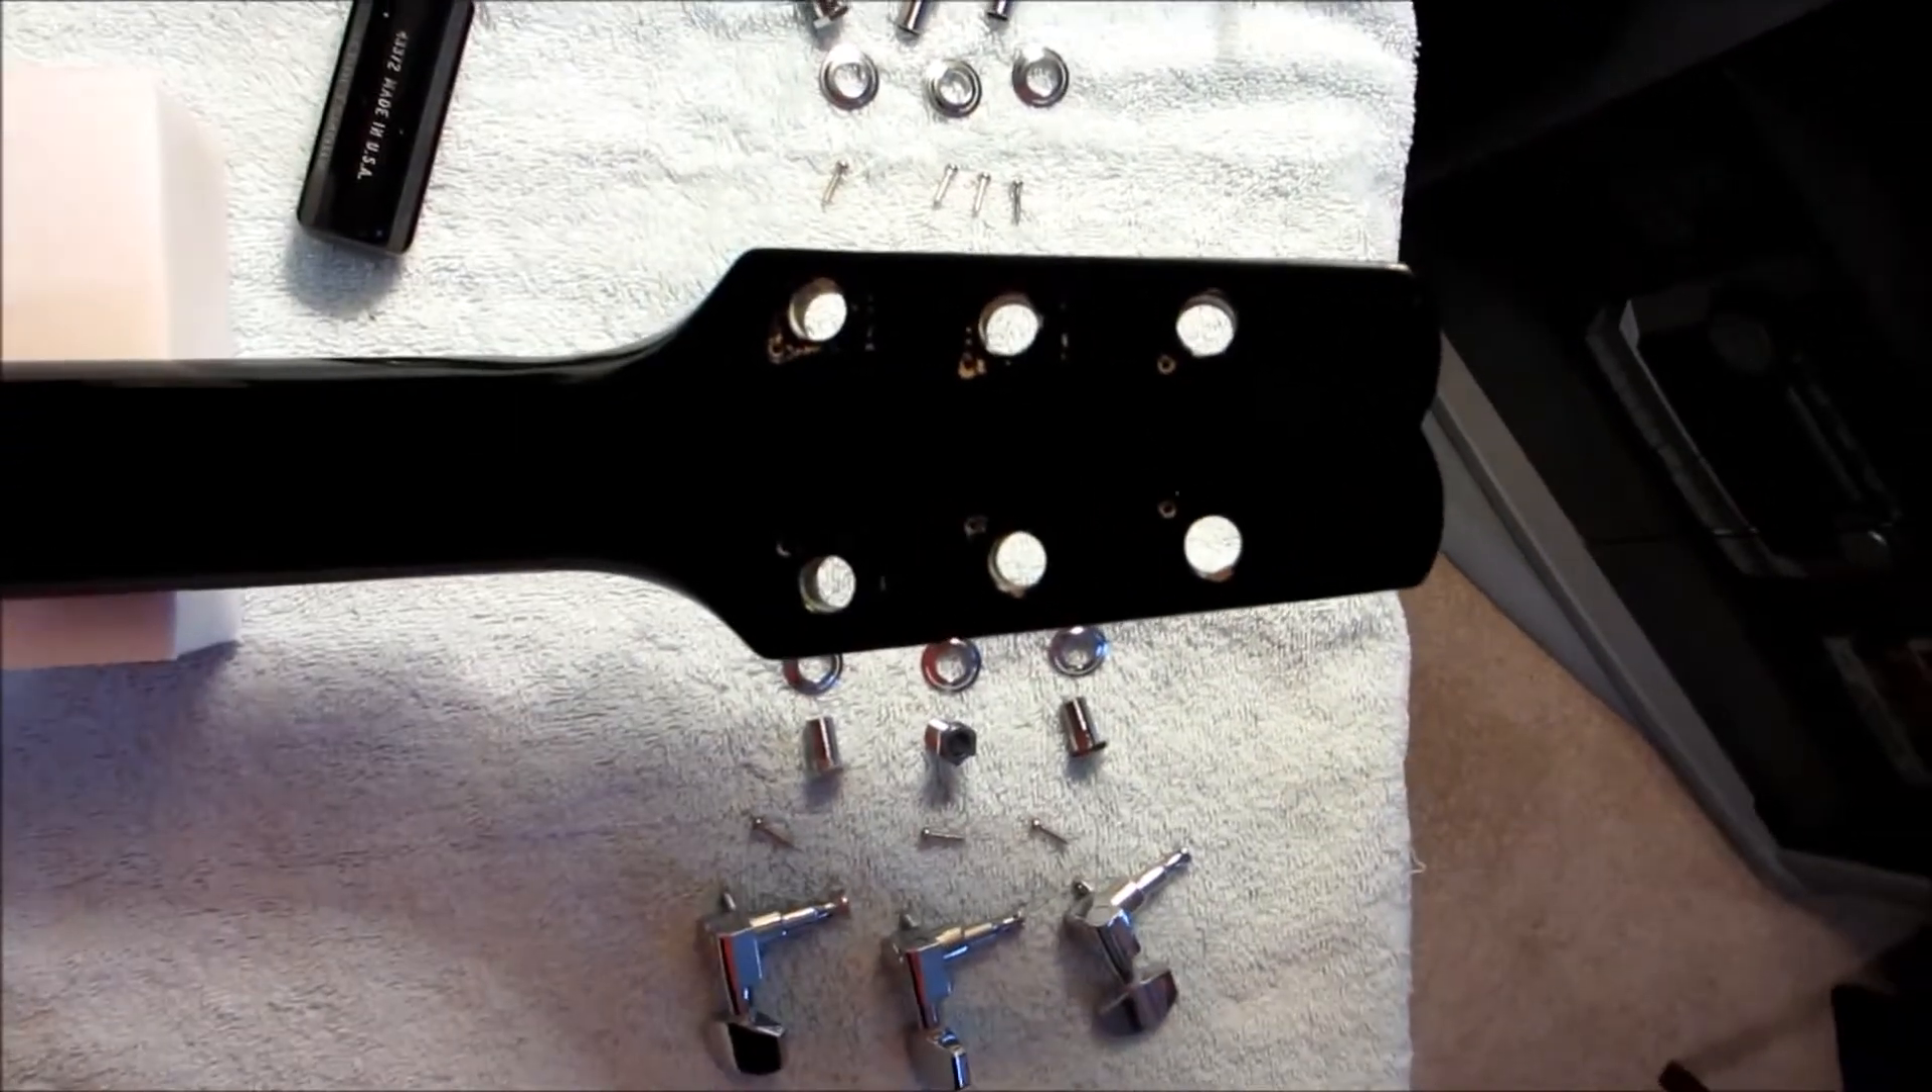Okay, you can see all the tuners have been removed from the guitar and we're ready to install the new locking tuners from Guitar Fetish.